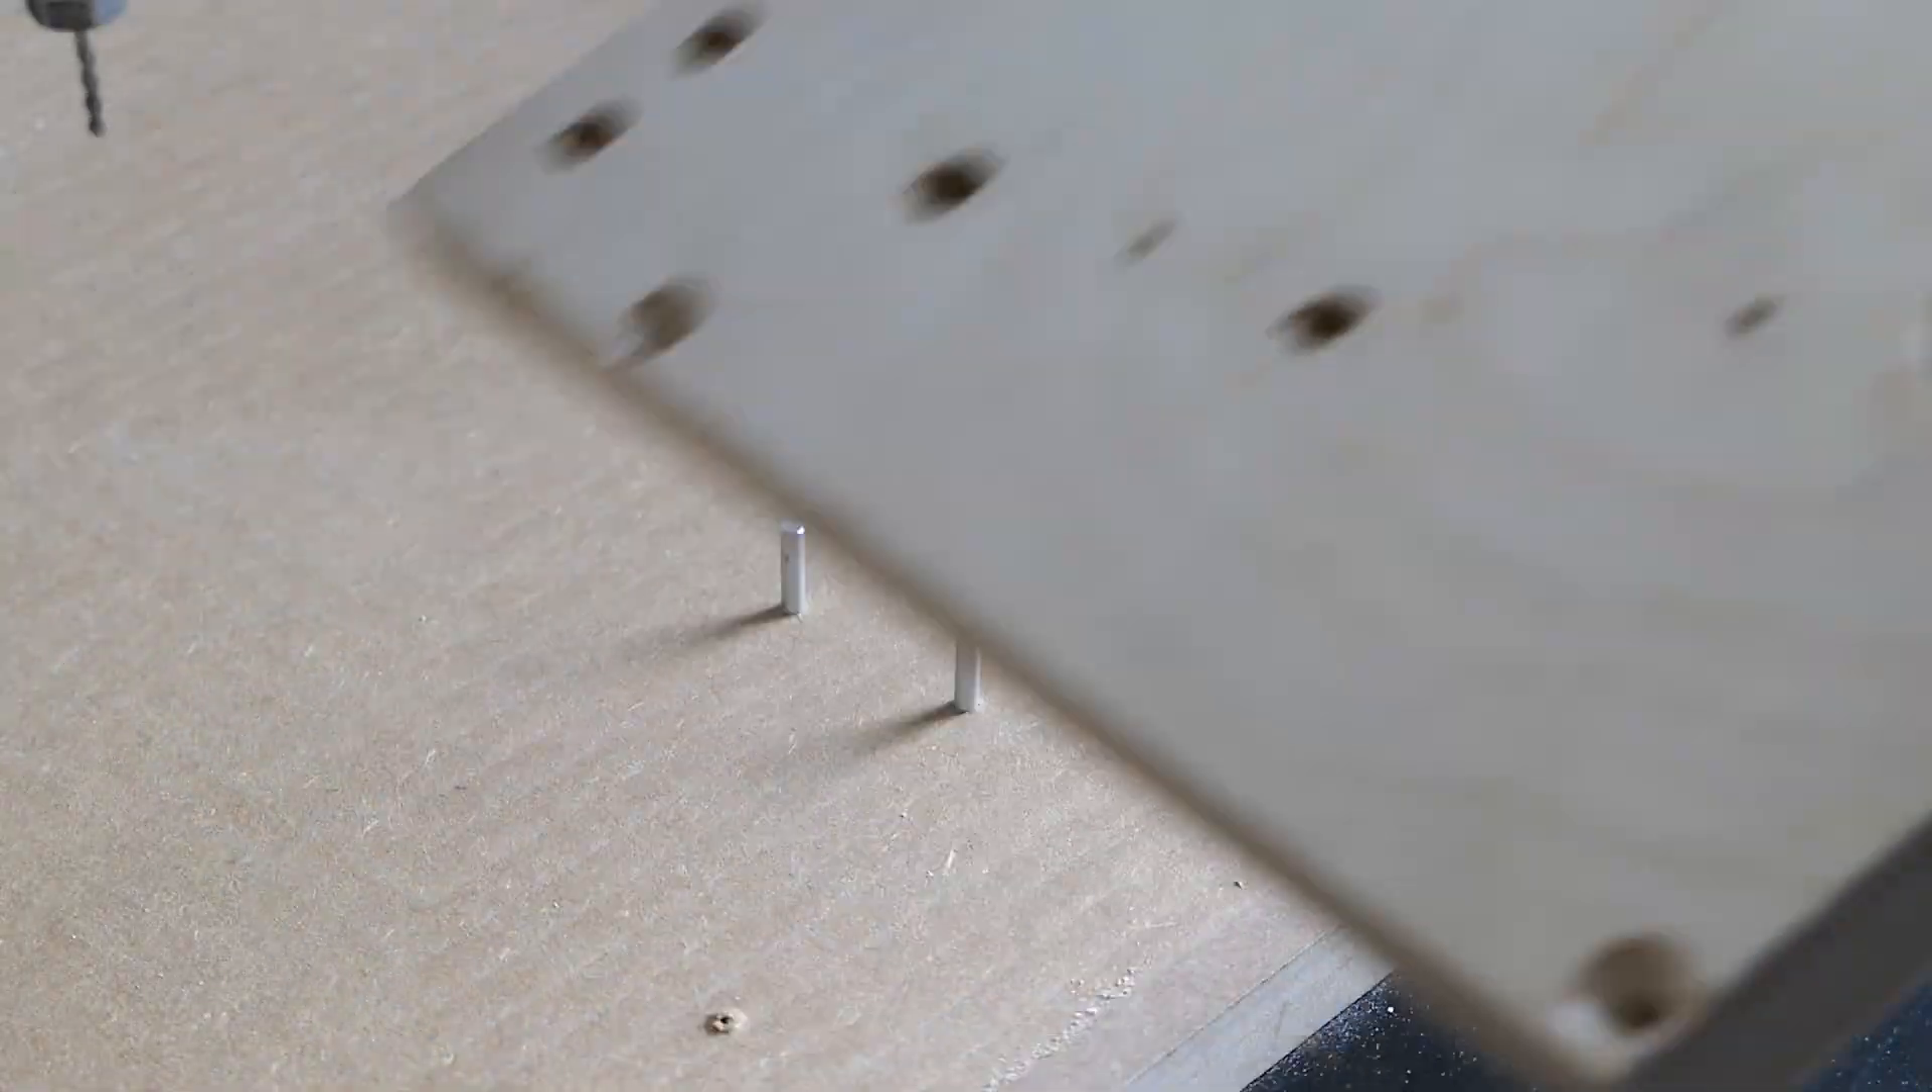Anyway, with the holes drilled I used some 4 millimeter pins to align the workpiece.